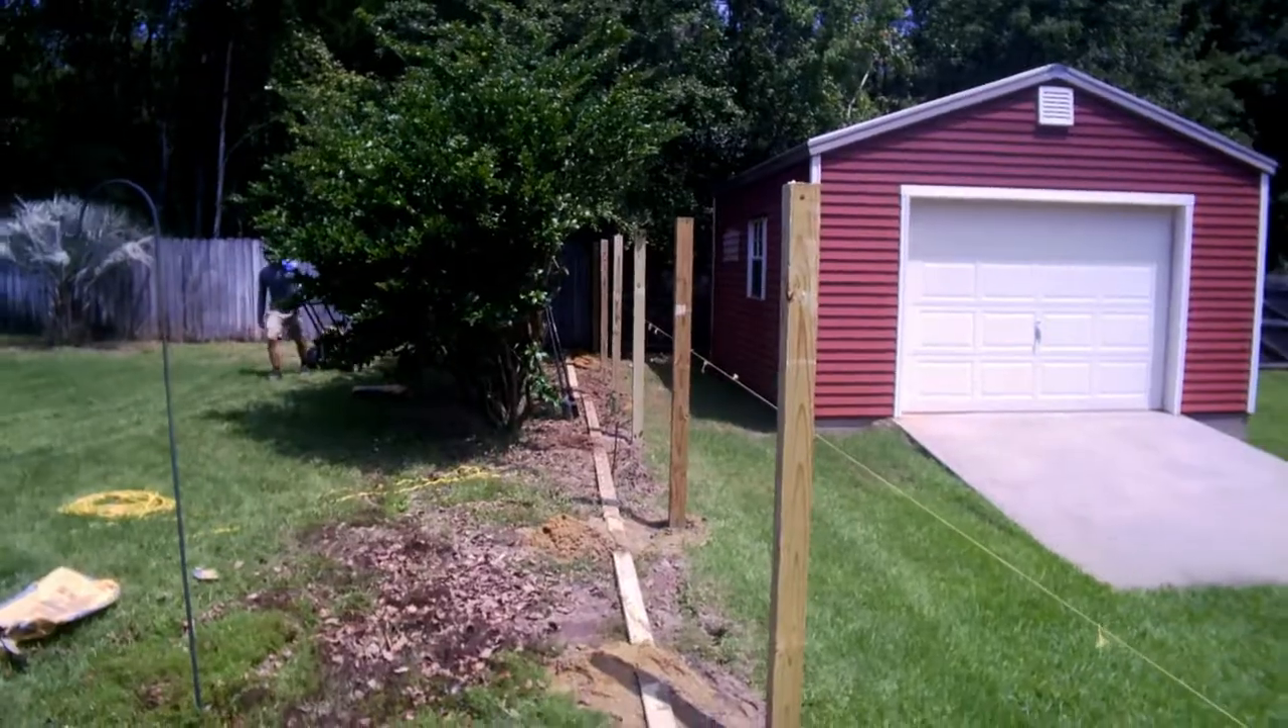We've got all our posts up along this side.